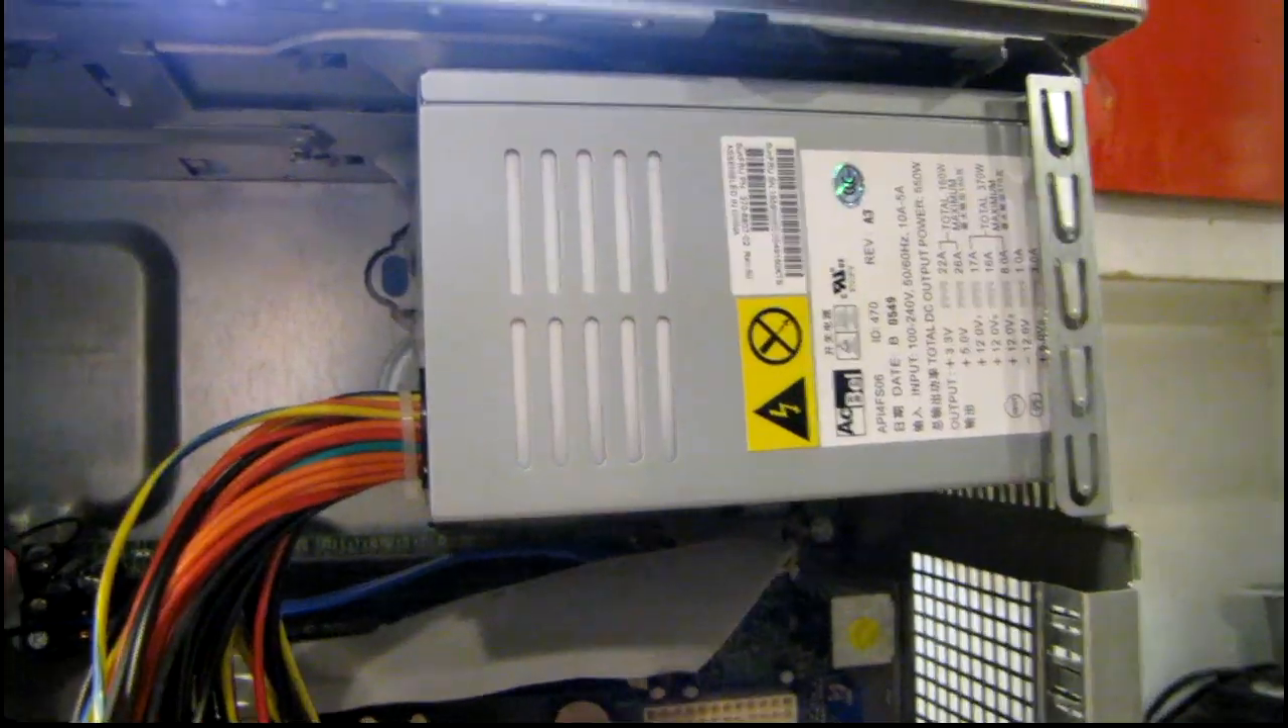Okay, I've got the power supply mounted in the case now.